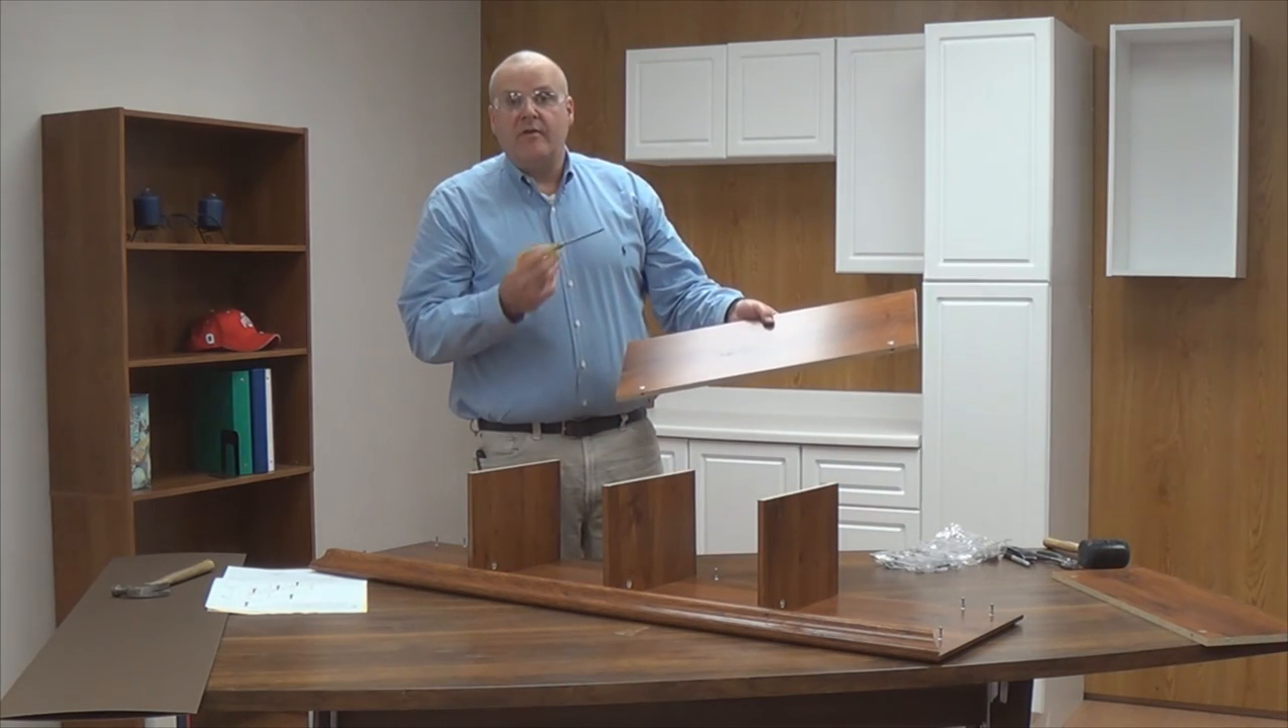Now we have the three boards installed.